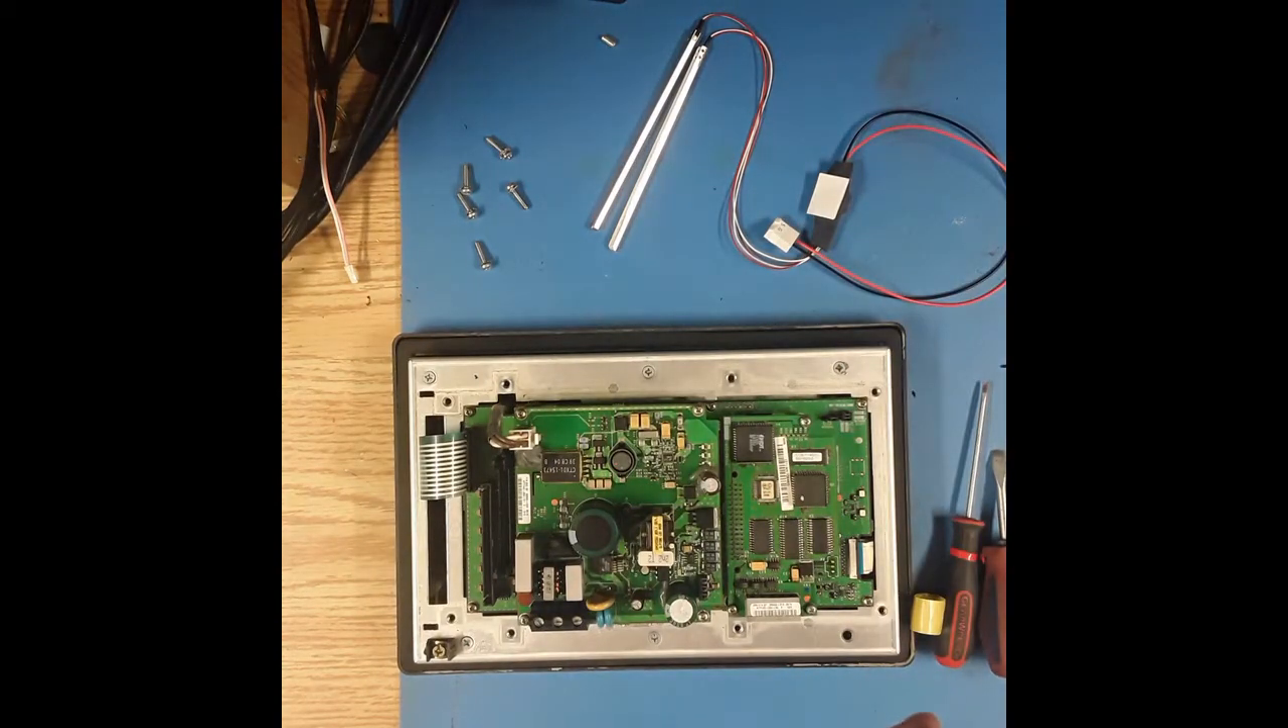And there we go, the back cover is removed.